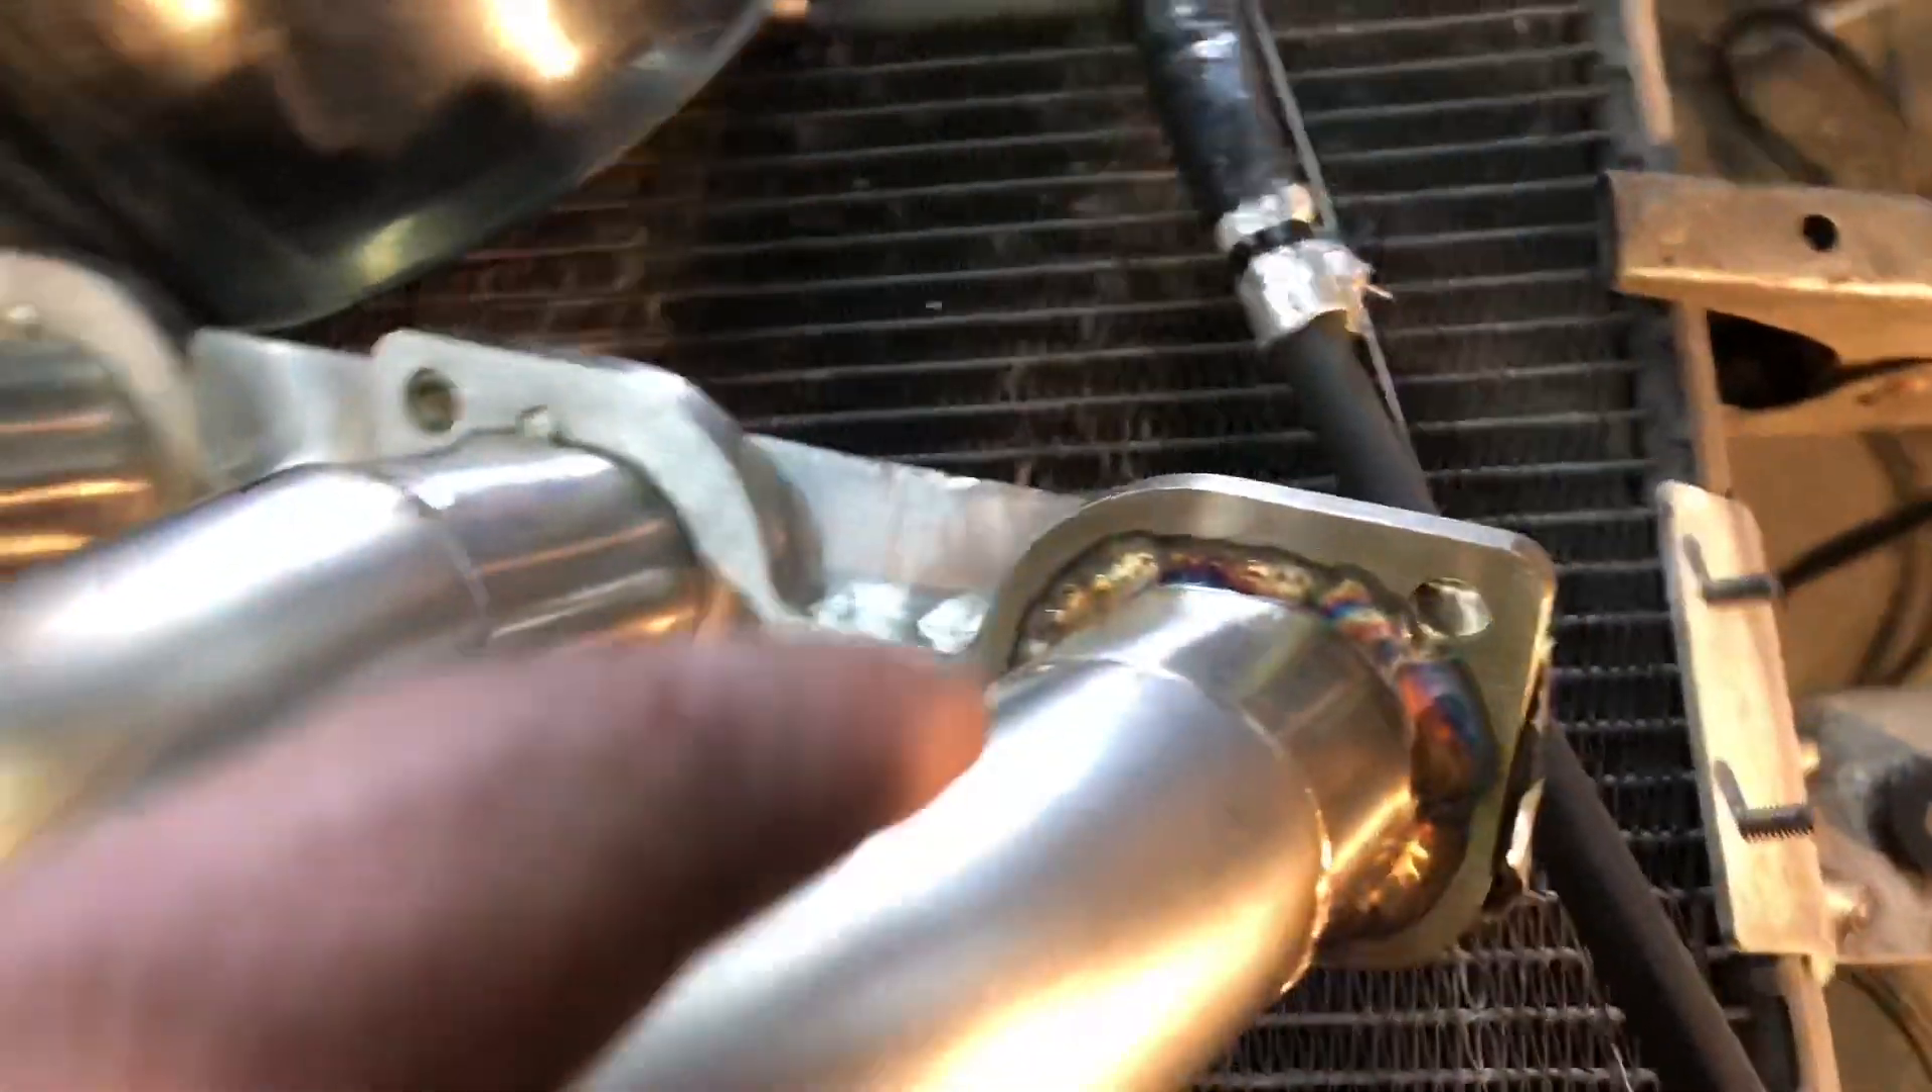So here's the driver's side header all tacked up and i started welding it.